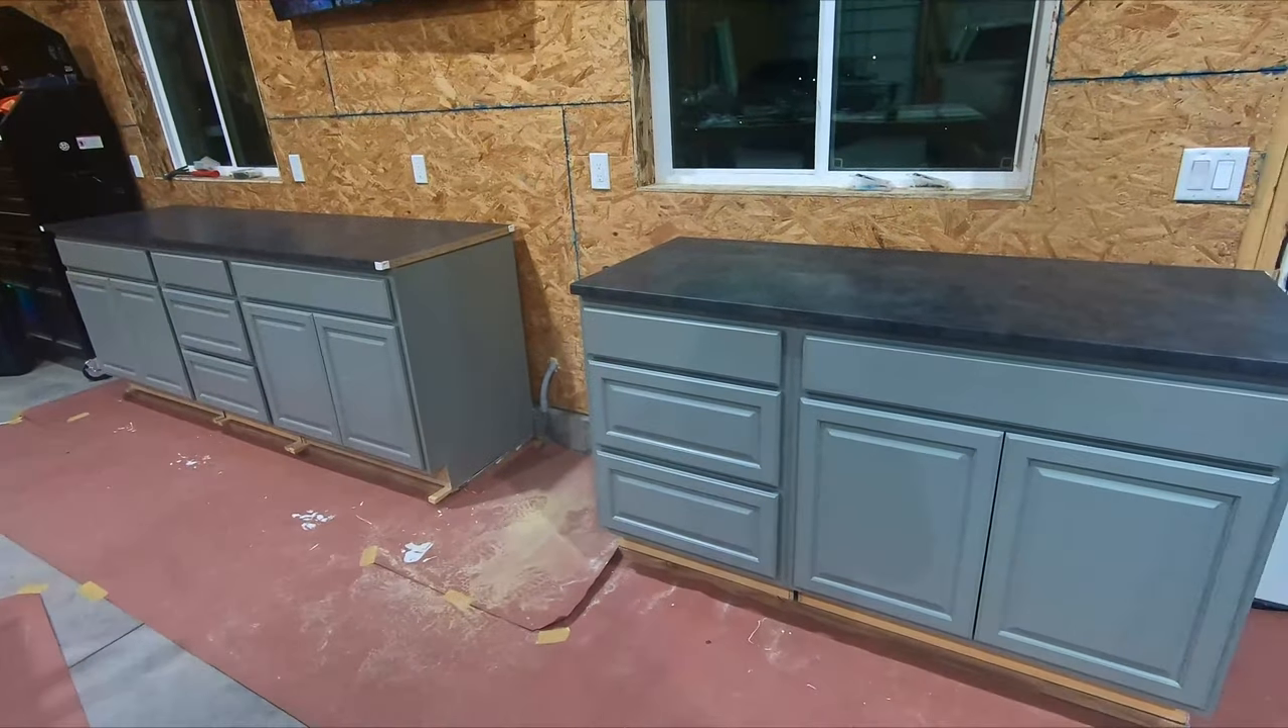All right we got all the drawers and the doors on.